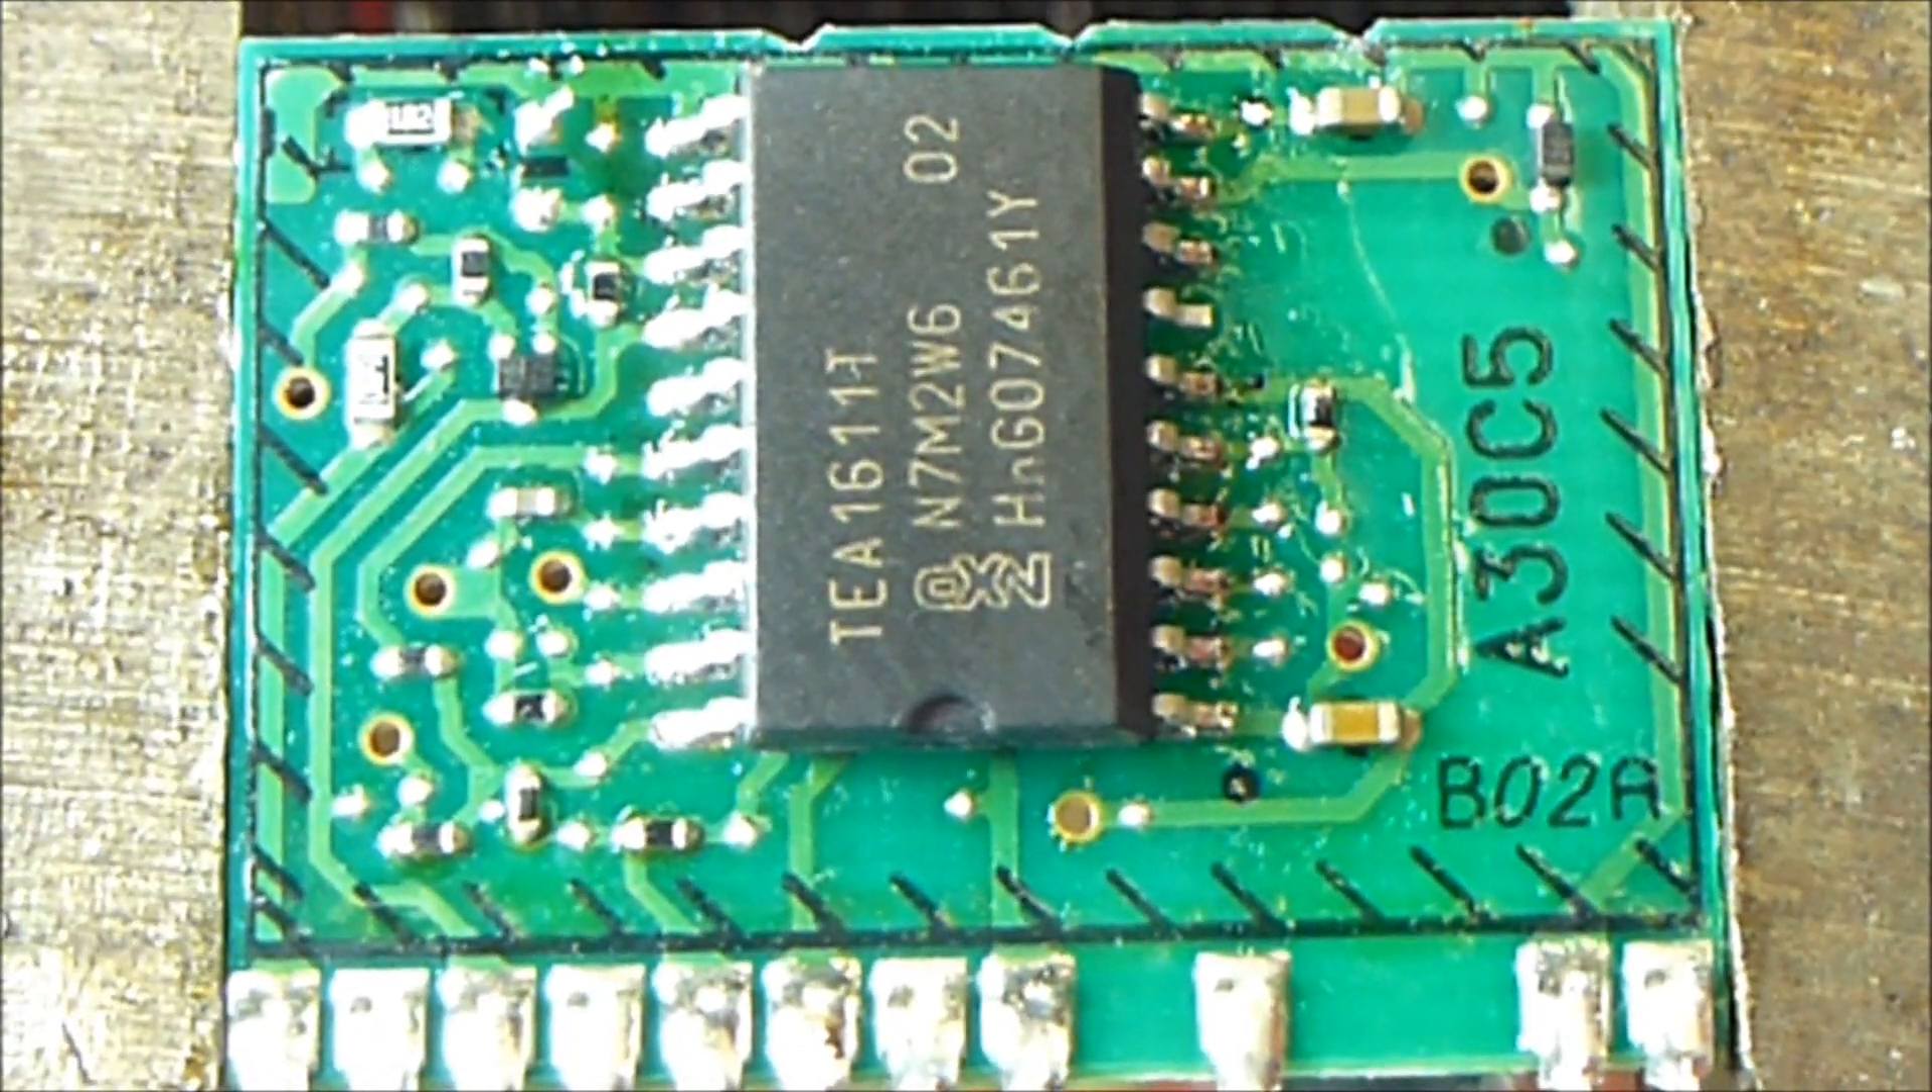Got the new chip on the board.